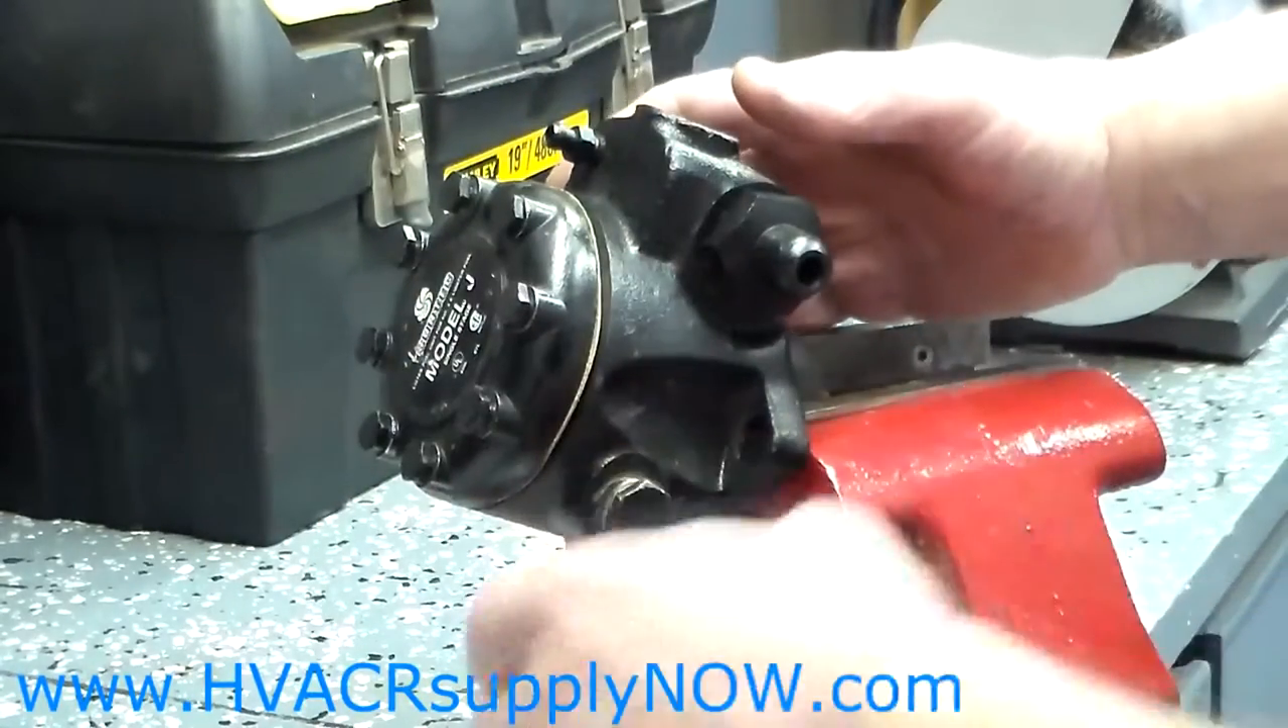I removed the pump from the burner for demonstration purposes.